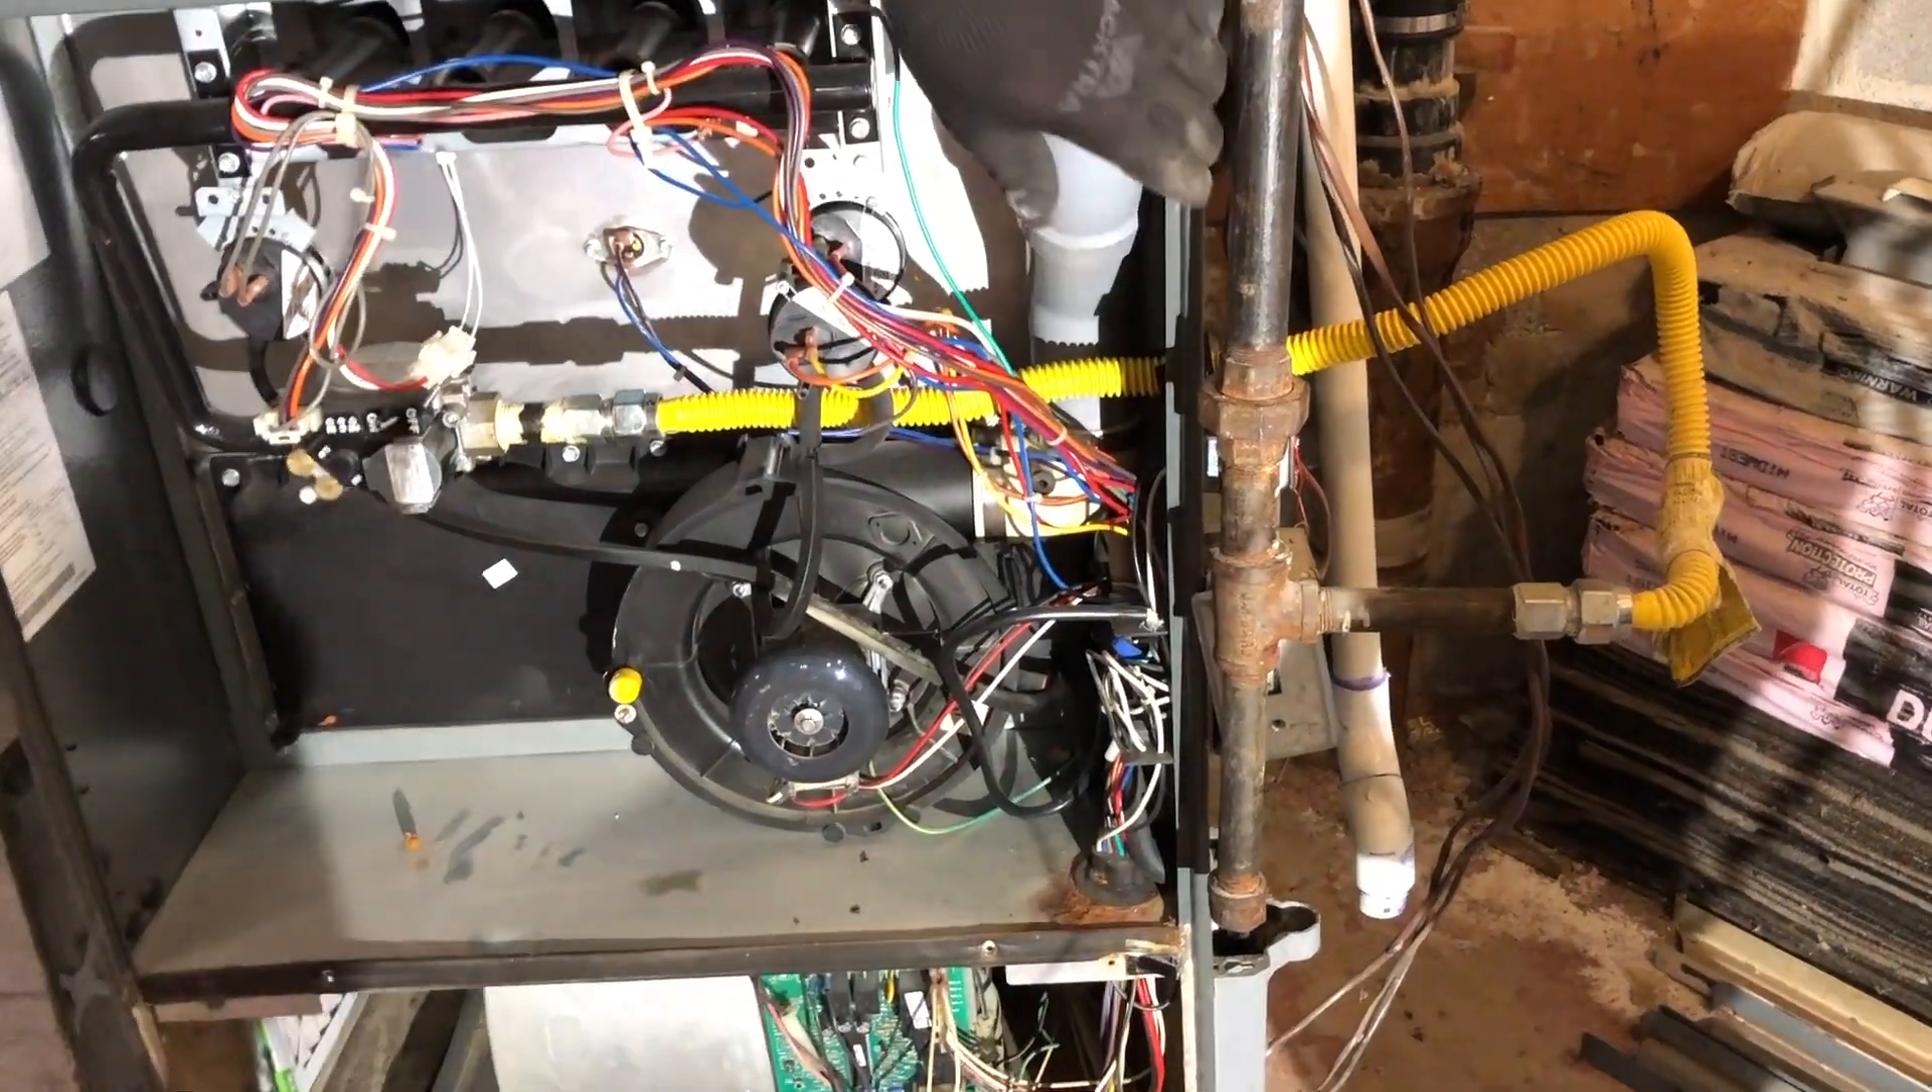But what you can't have it doing is going through the cabinet of the furnace like it is right here.